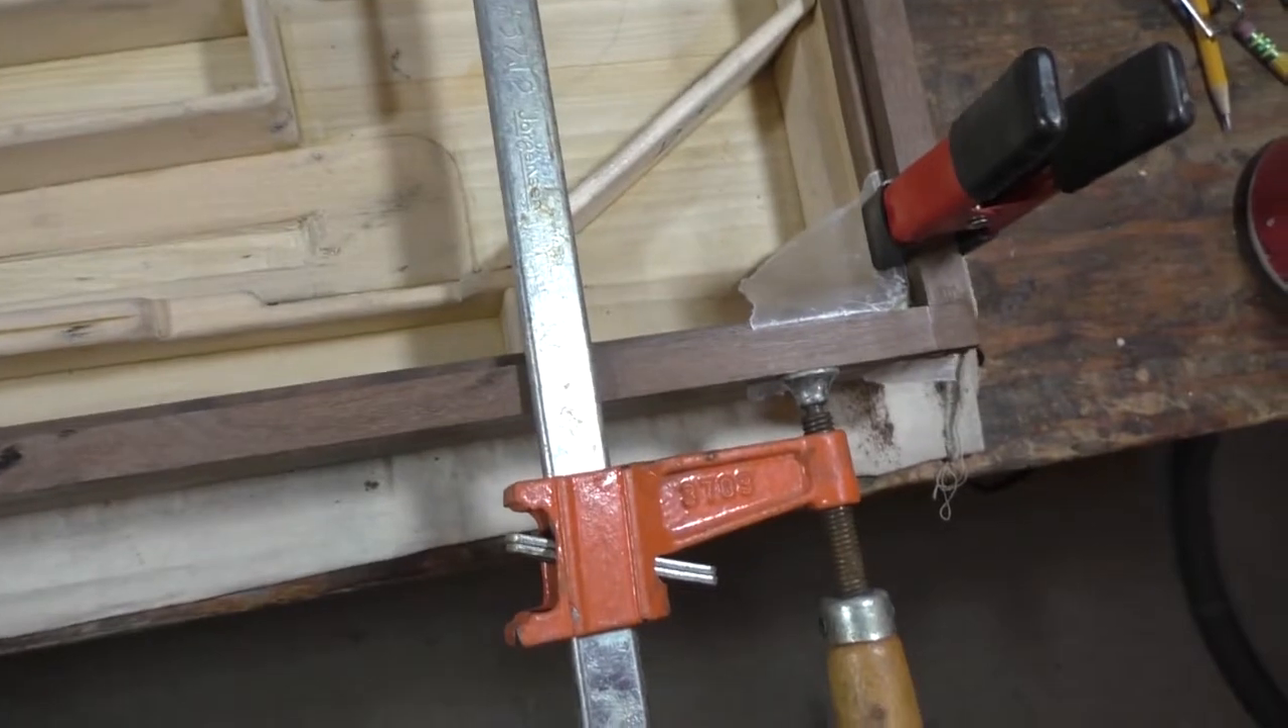I've got wax paper in the corners so it doesn't glue down onto there.